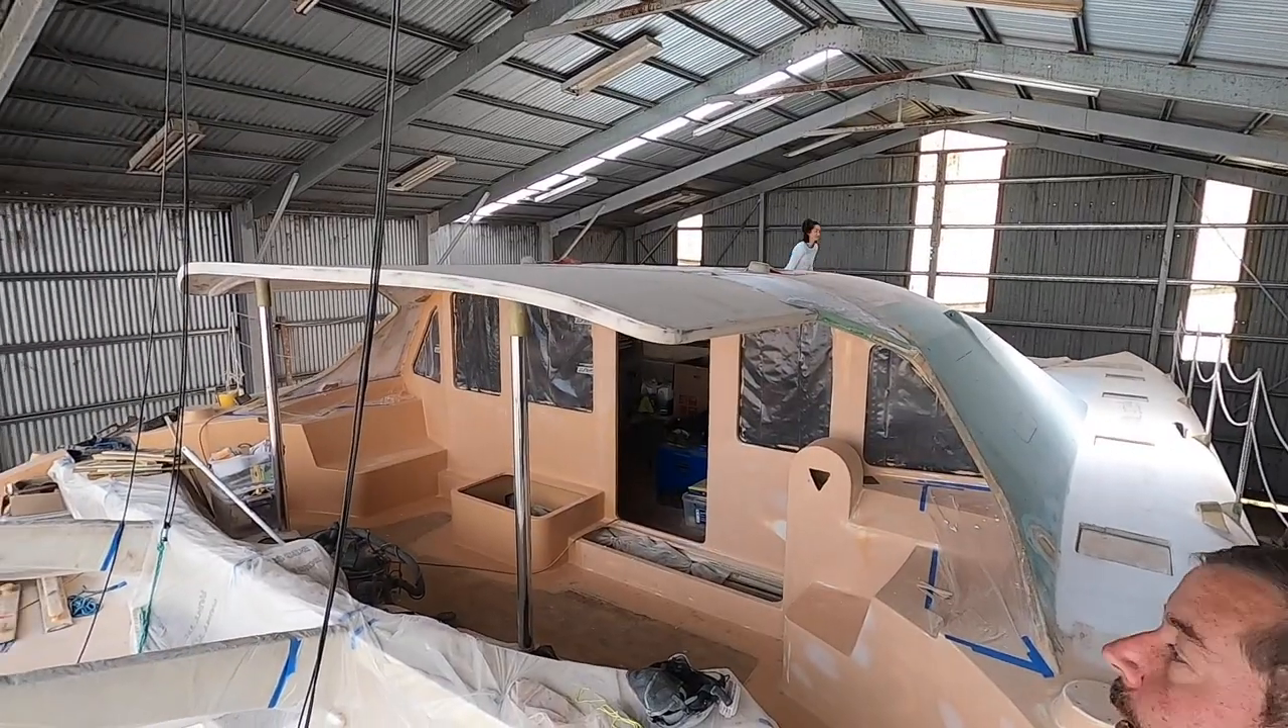We now have a roof that I think you can see.